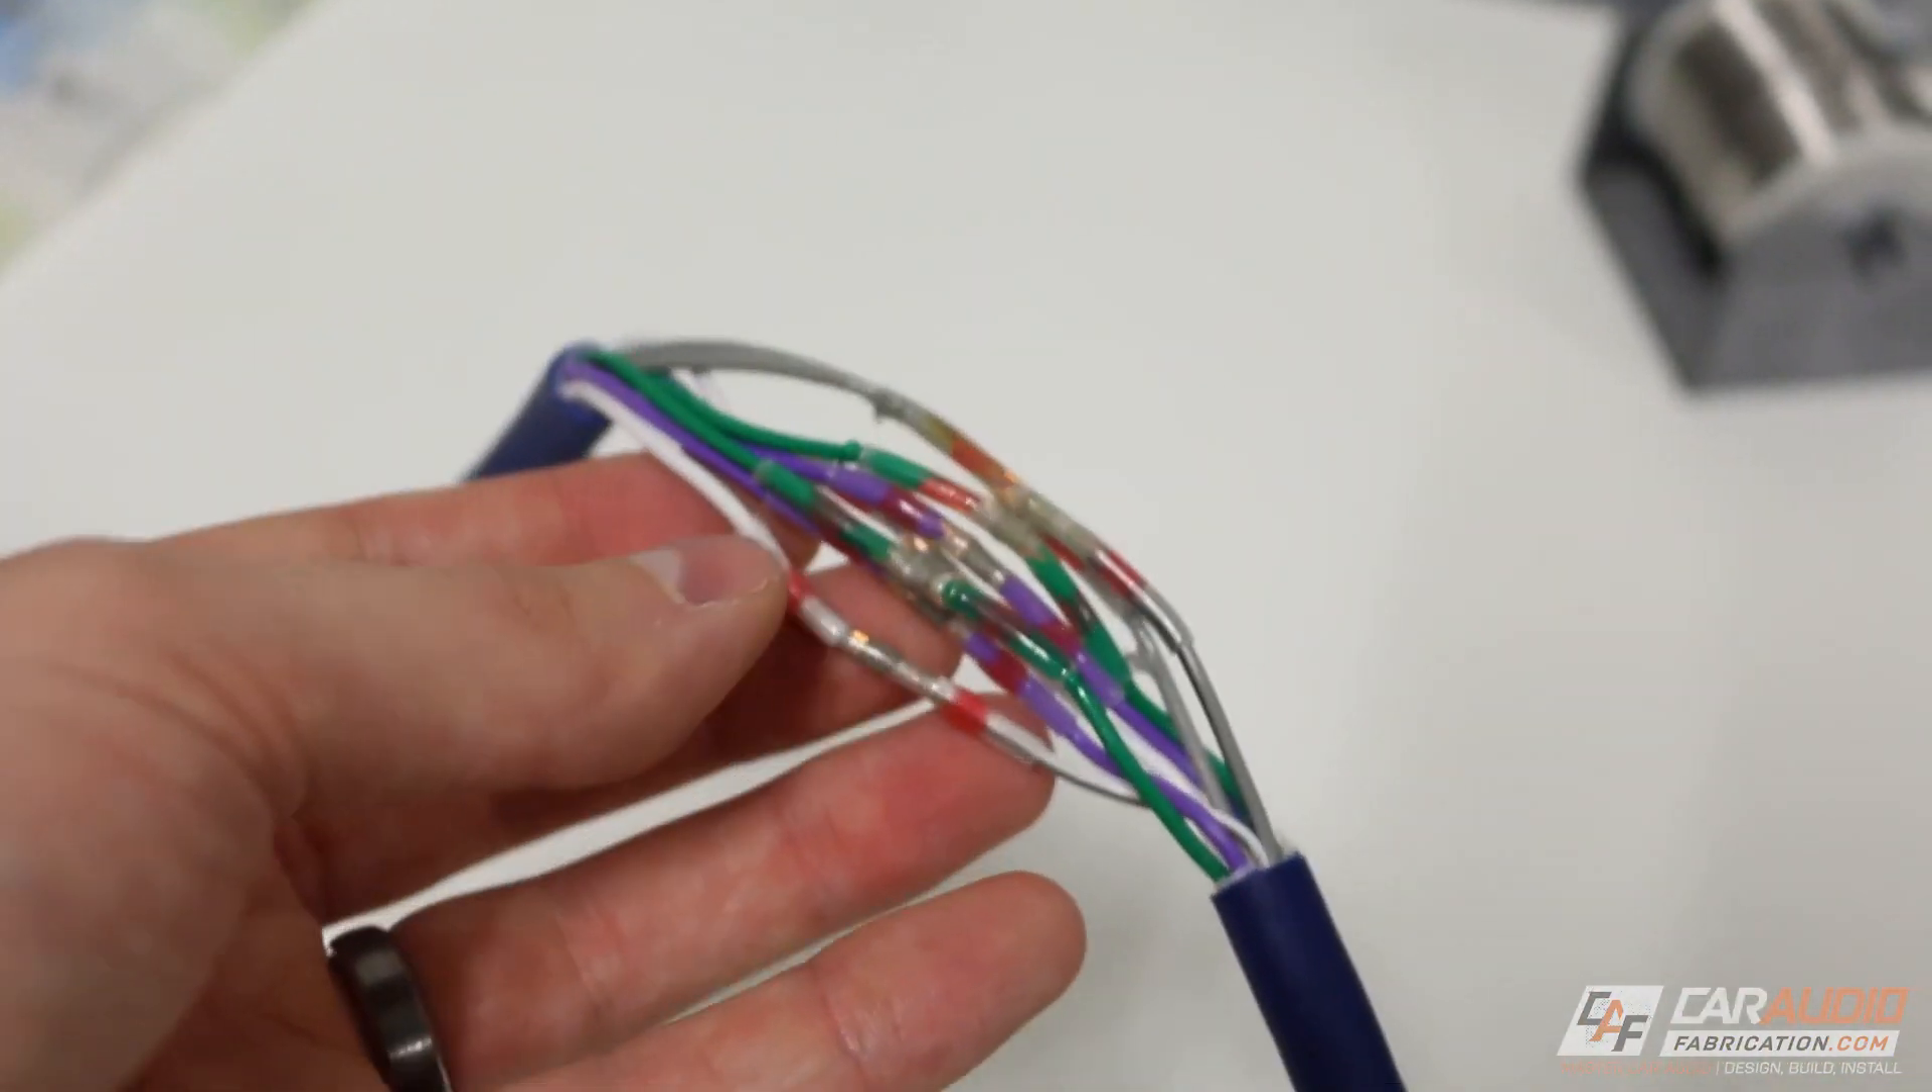So update here, I've got all the wires completely connected and made into this harness.